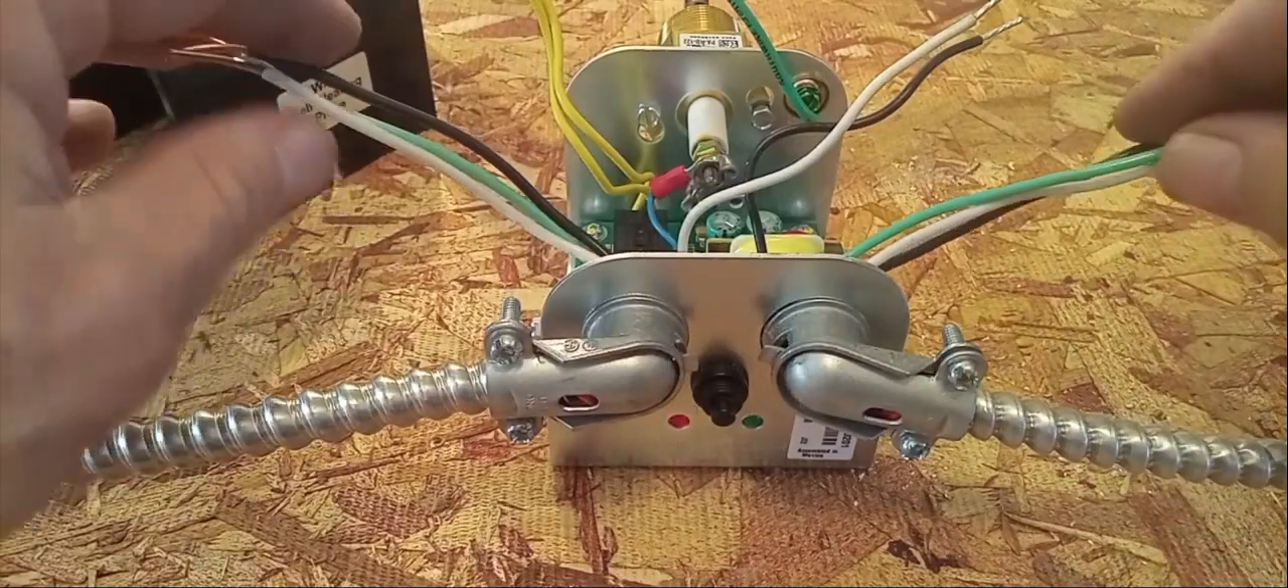So now we have our BX wires hooked up.